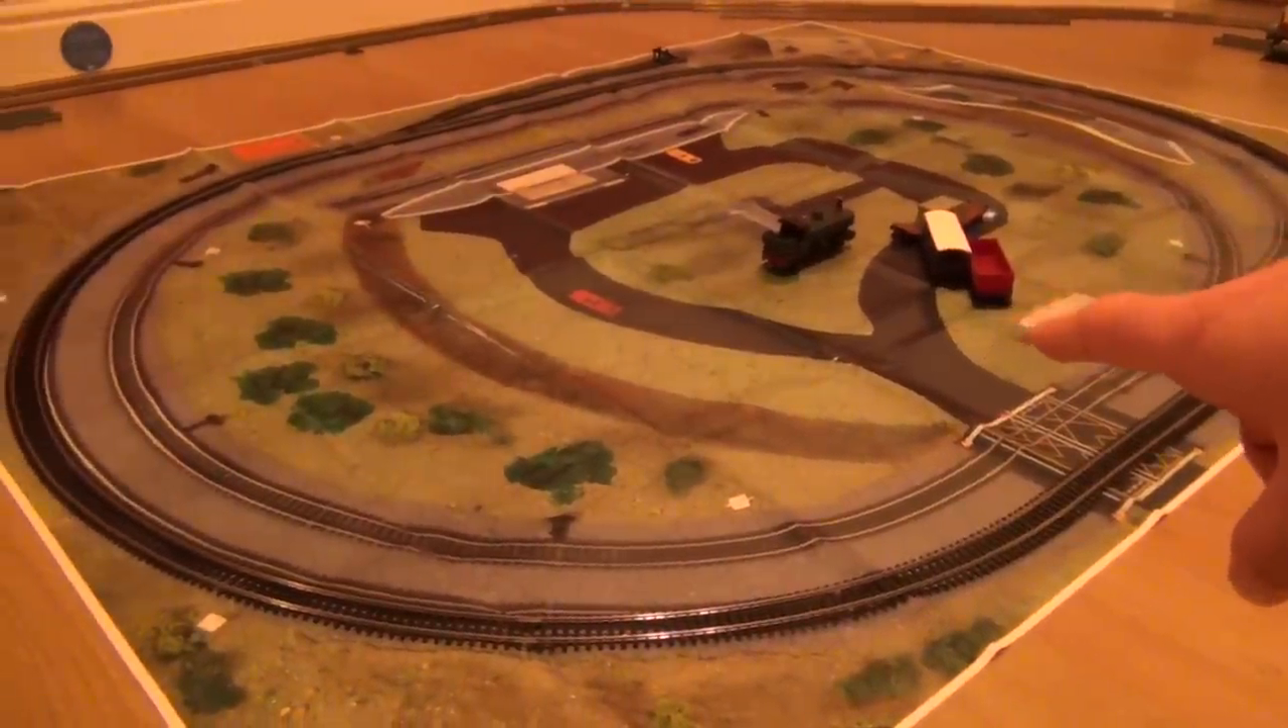You can see all the tracks in place.